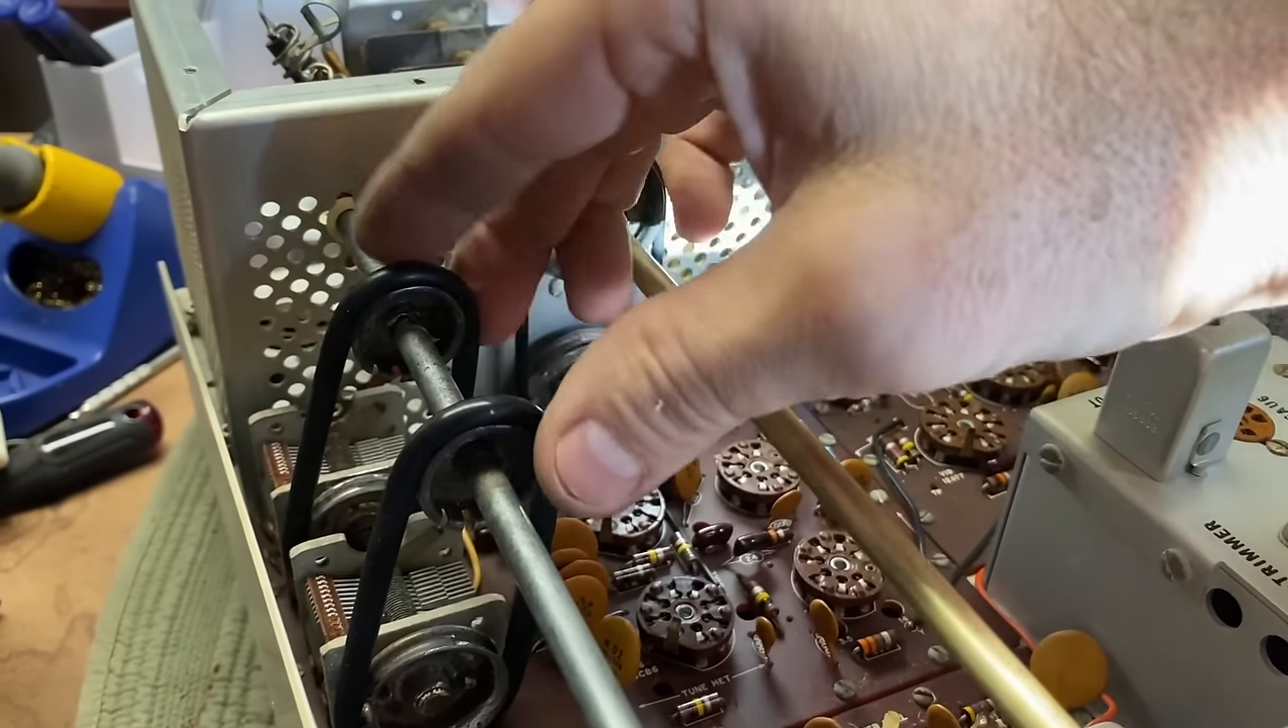Now the shafts are clean. They're replaced. The pulleys look nice now. I've got the belts in.